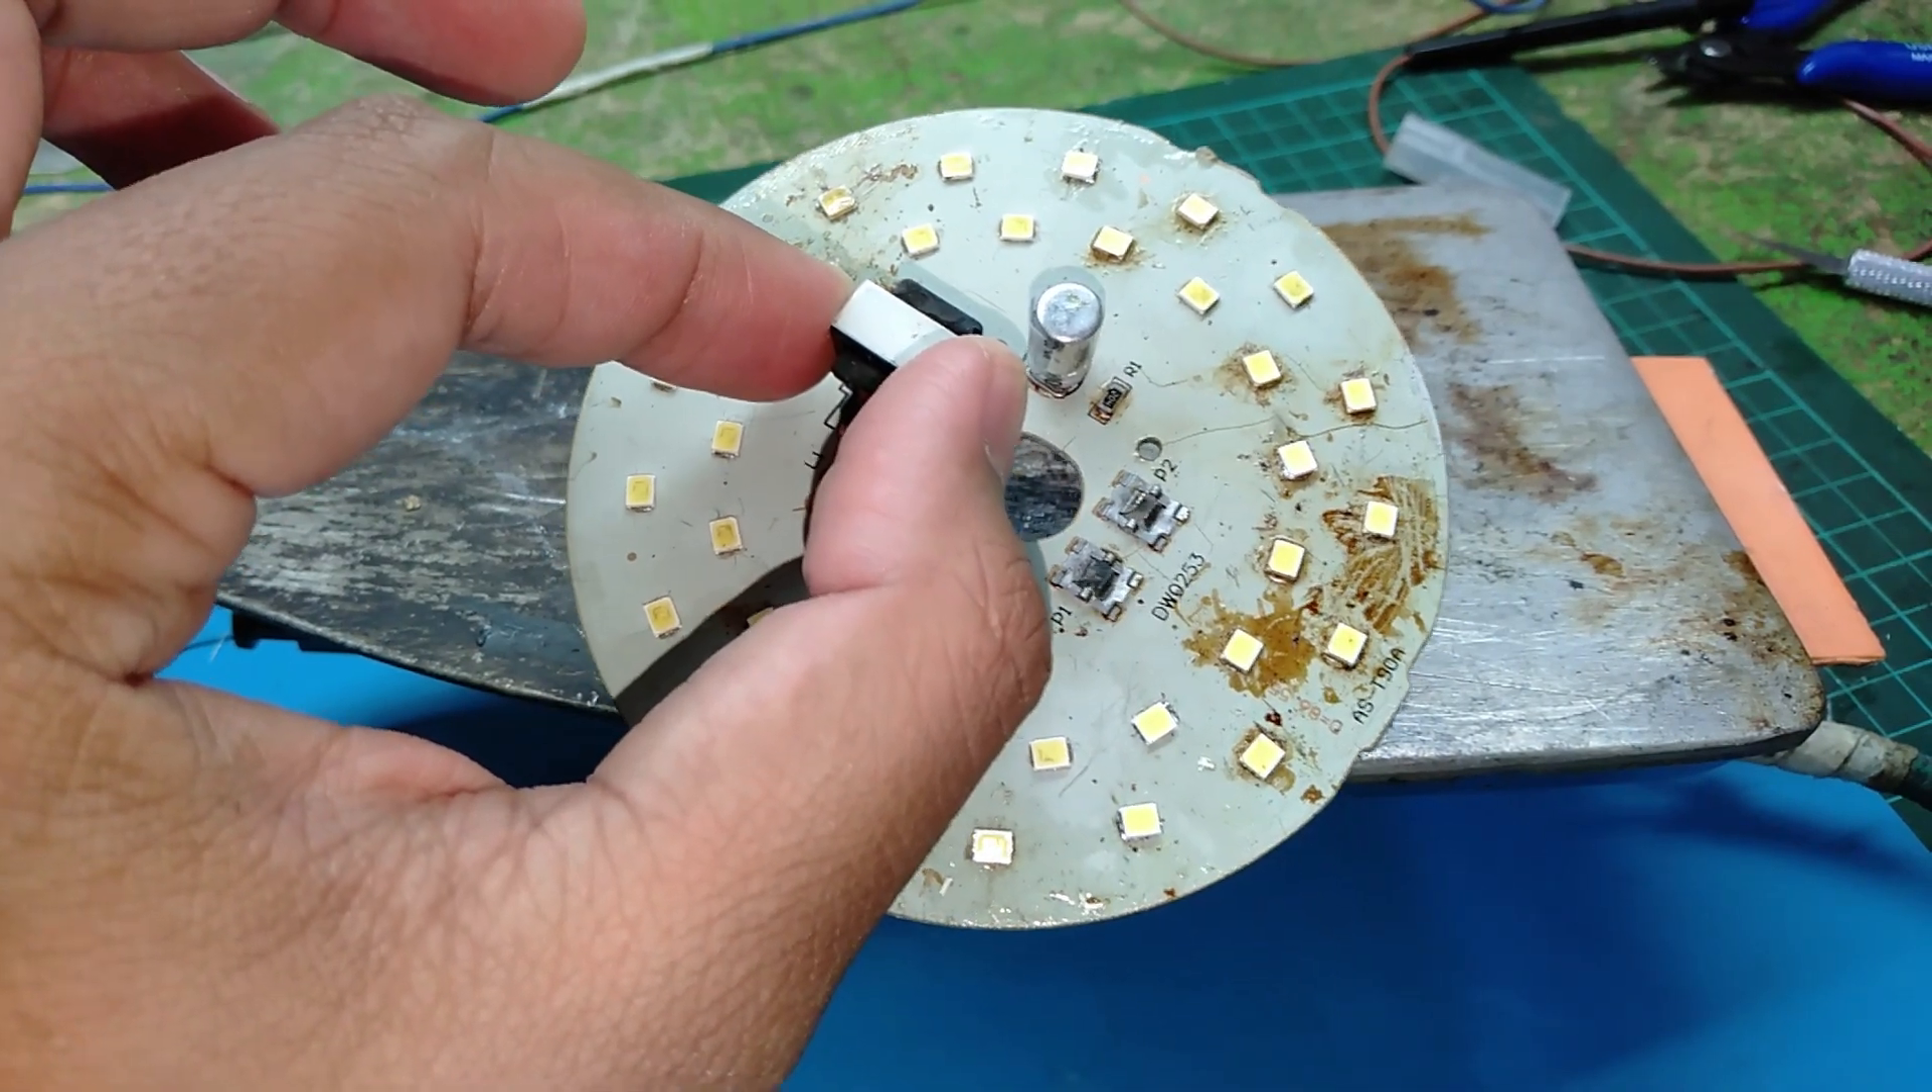Untuk chip LED-nya ini Sudah selesai Saya pasang.